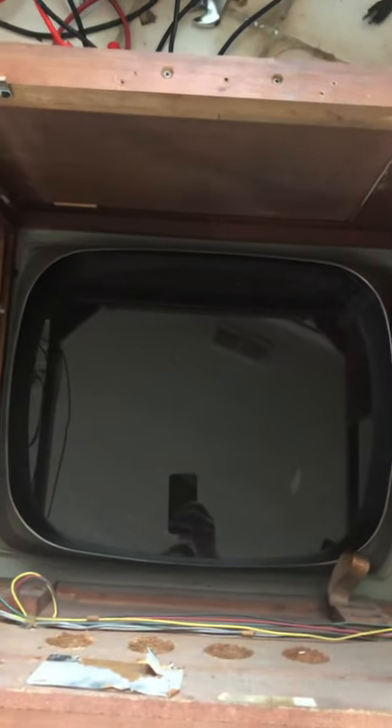And believe it or not, this tube fits pretty darn nicely right in here.